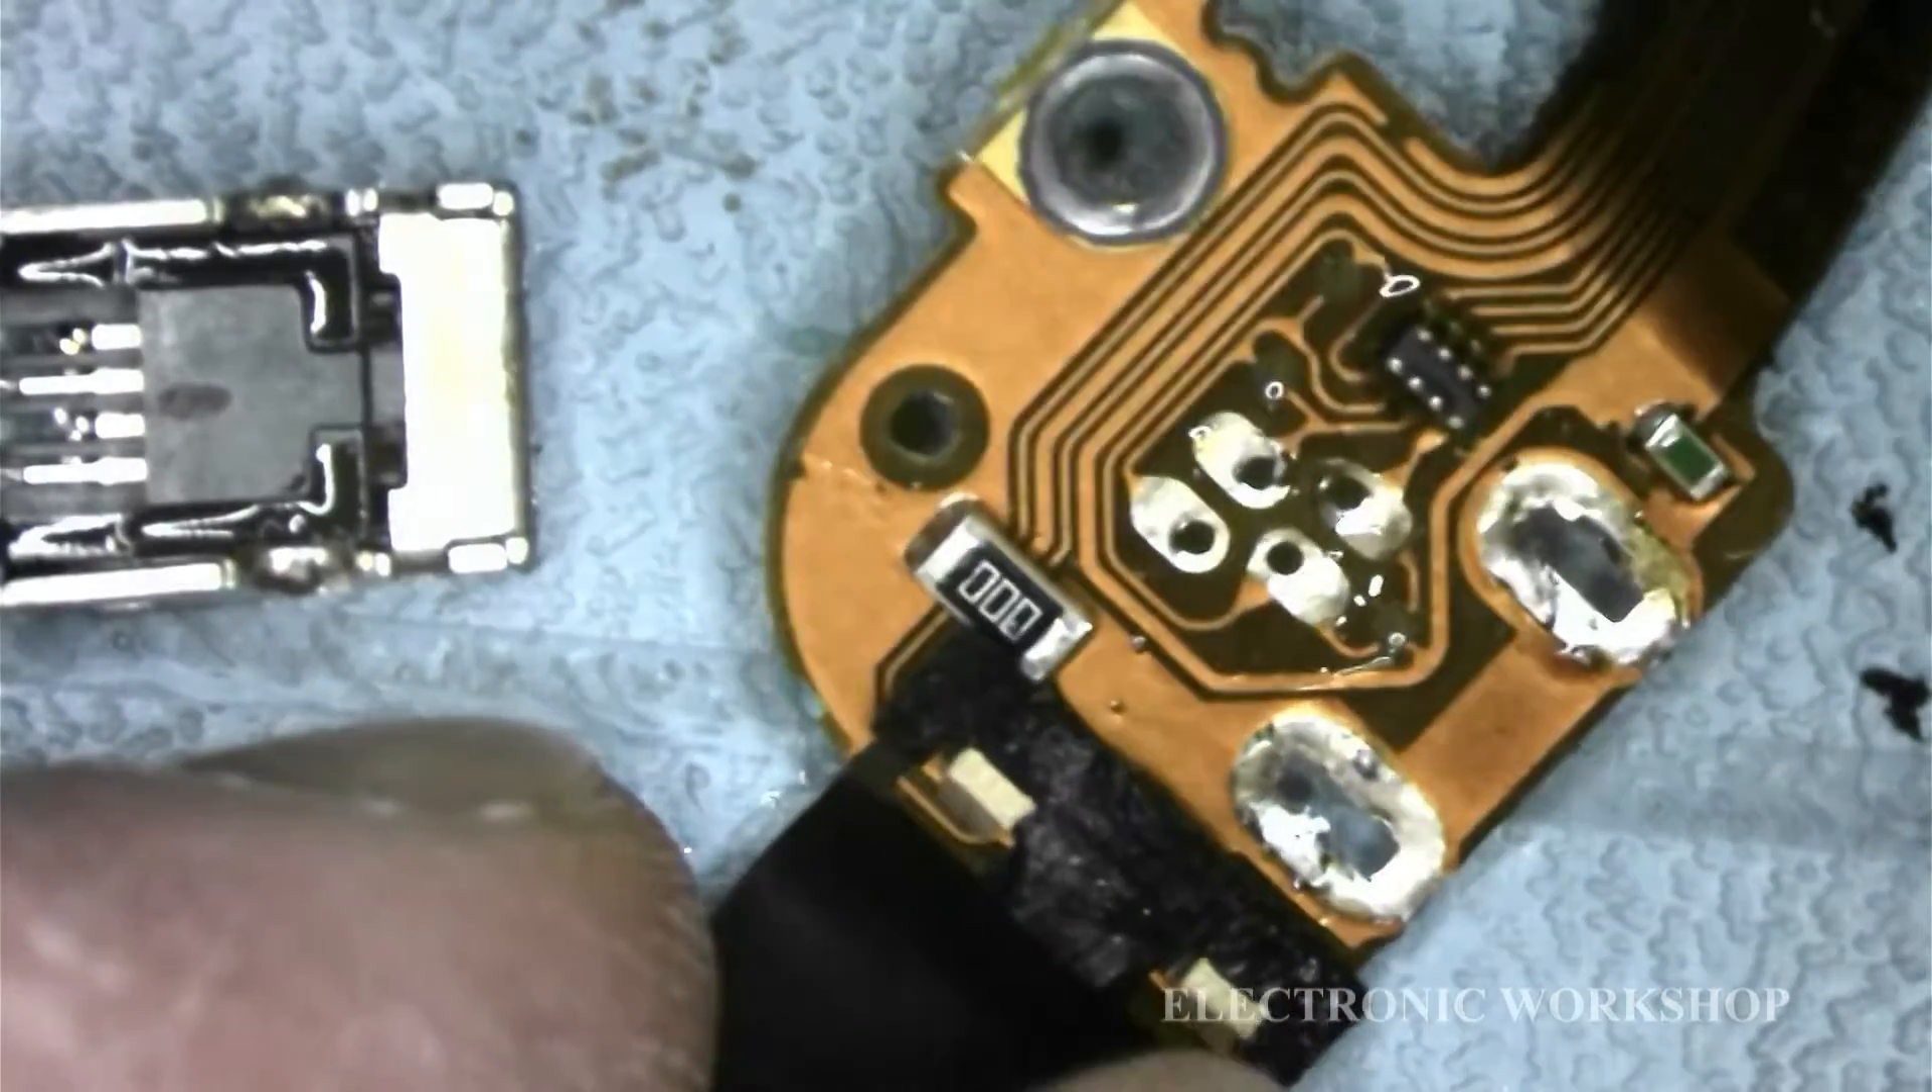I successfully unsoldered the DVI connector off this ribbon cable without melting any of the plastic you can see.